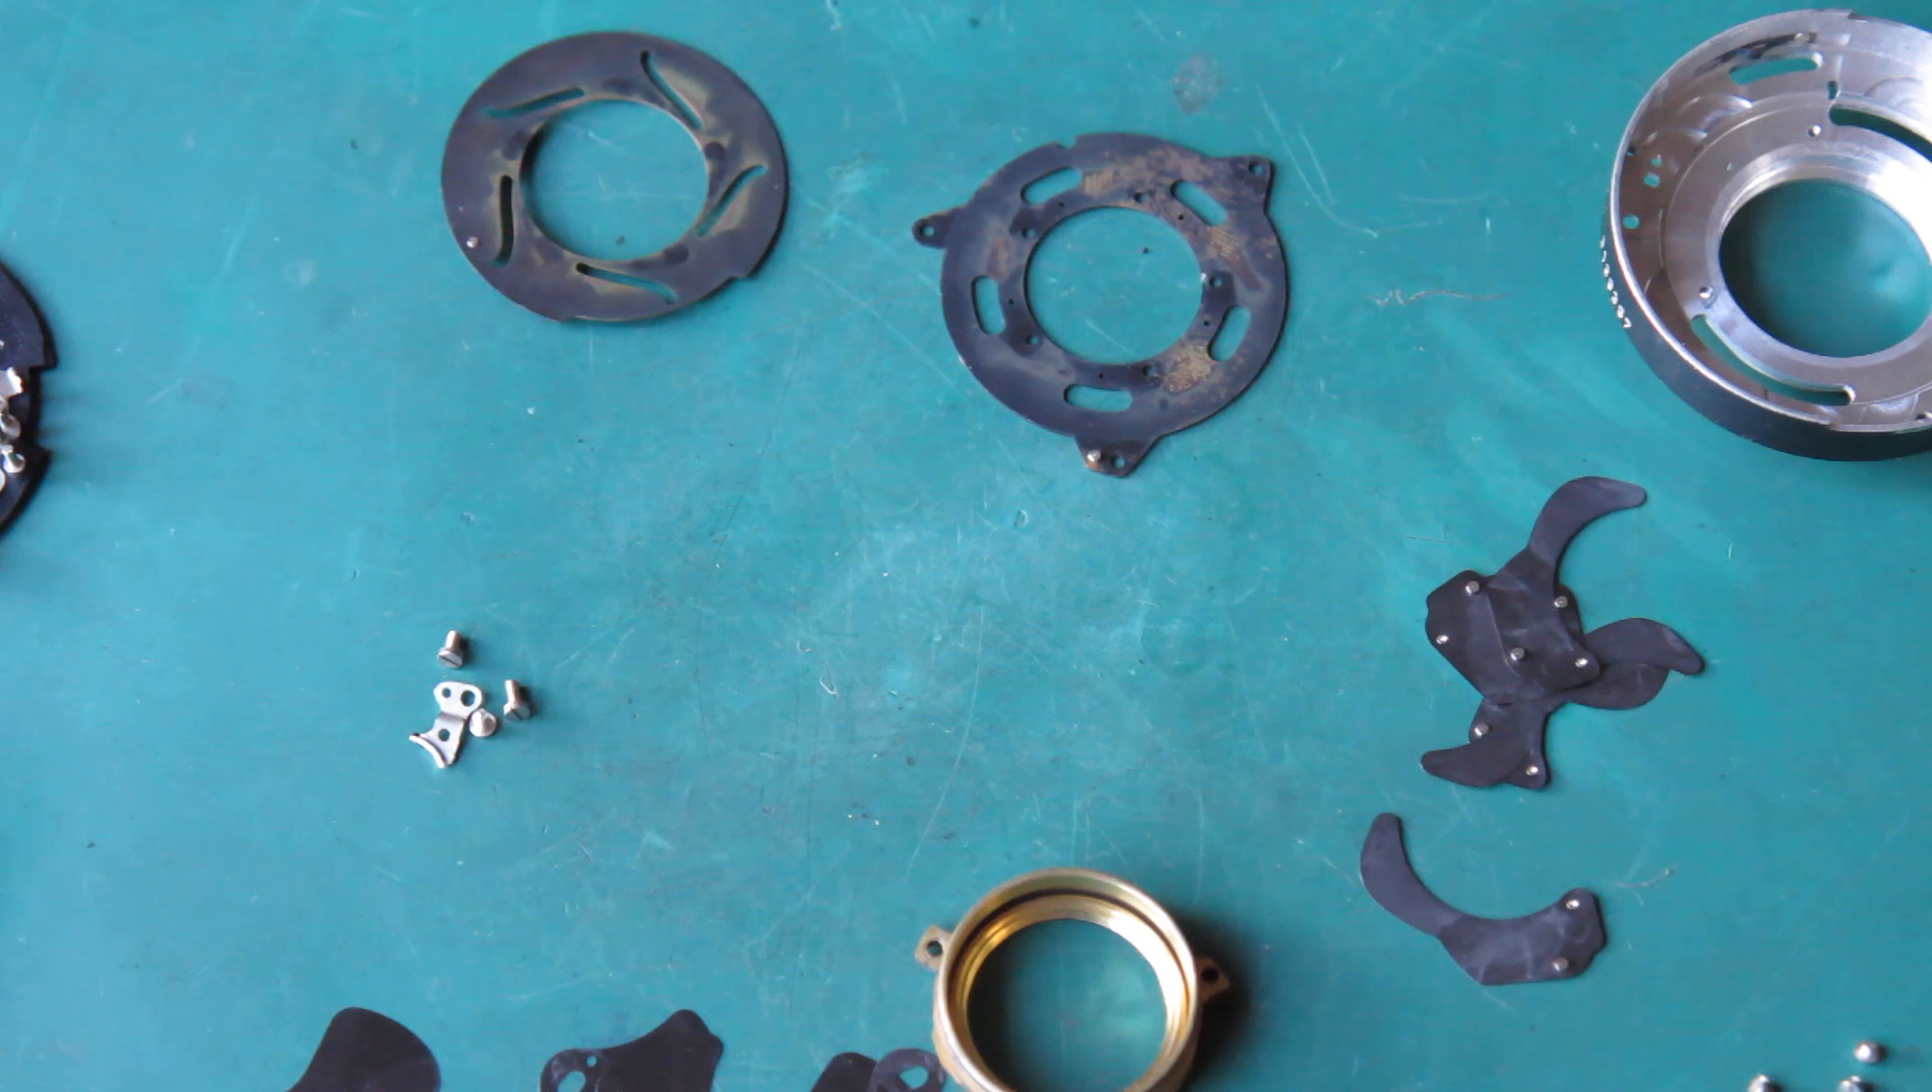And we'll take the blade actuating ring off there and that's our shutter in little pieces and I can start the process of cleaning and reassembly.